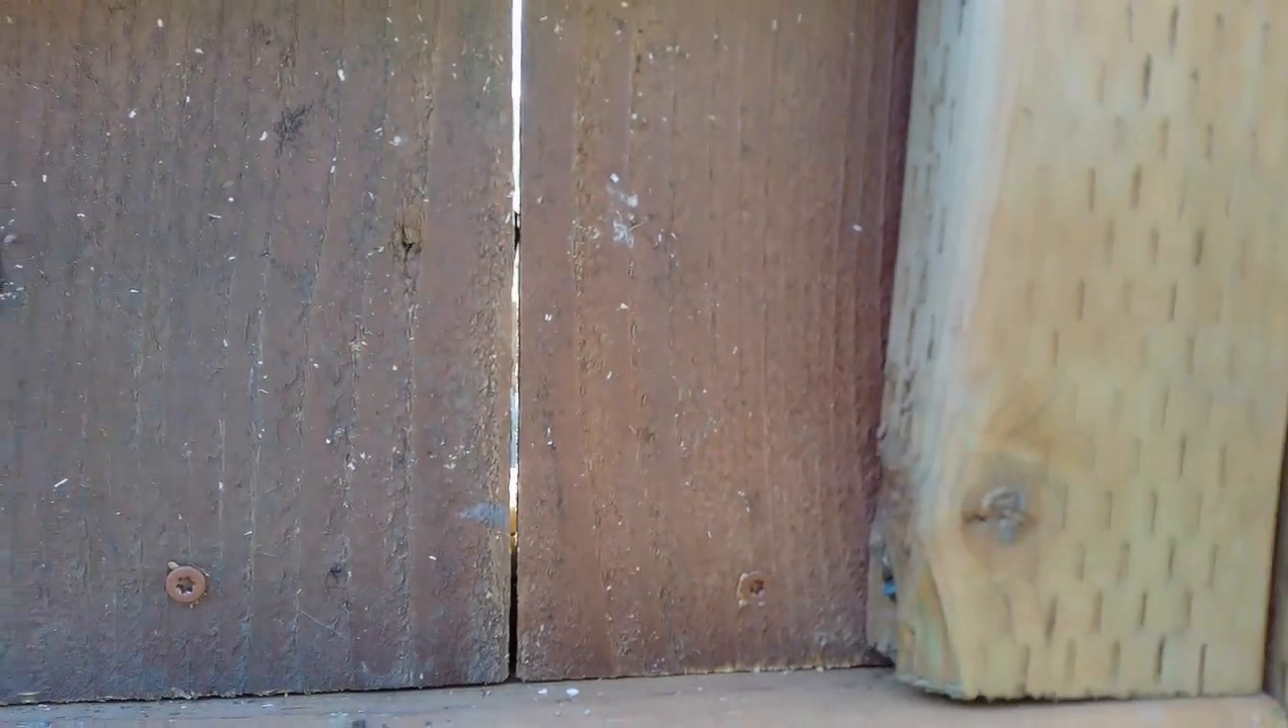Now if you see right here real close I still have a gap here I haven't filled that in with silicone.